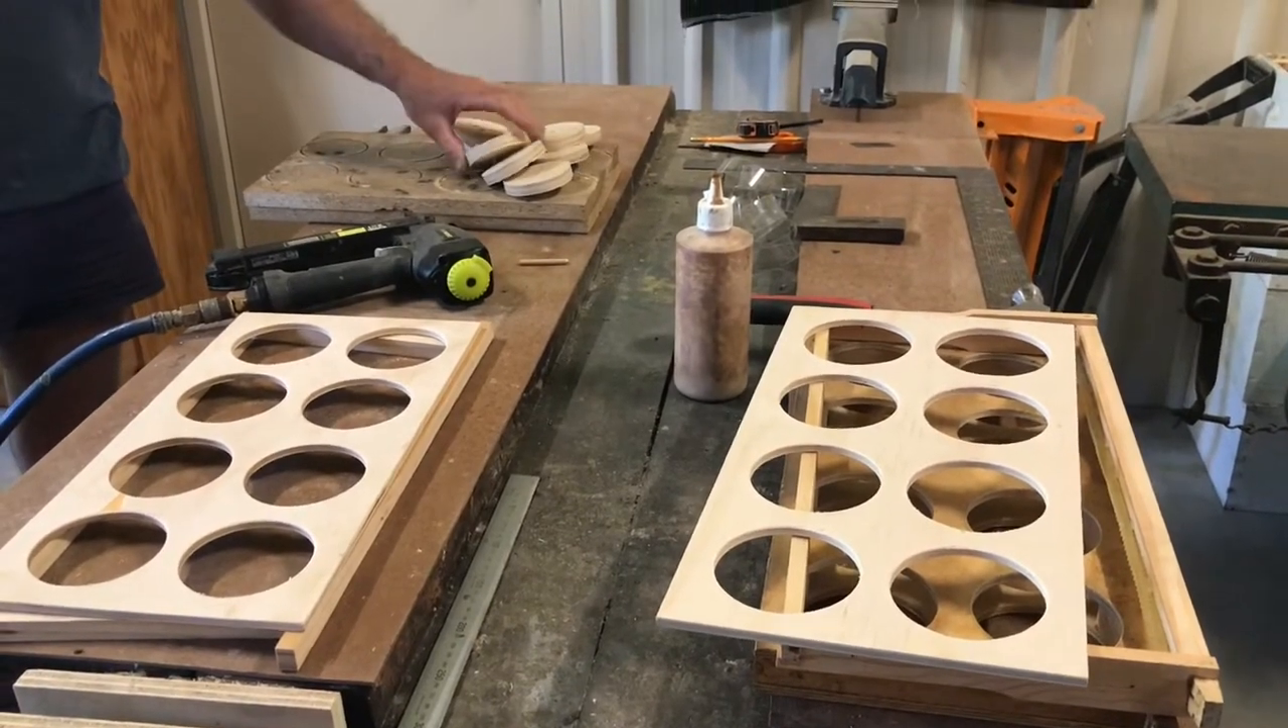Okay the little discs are removed.